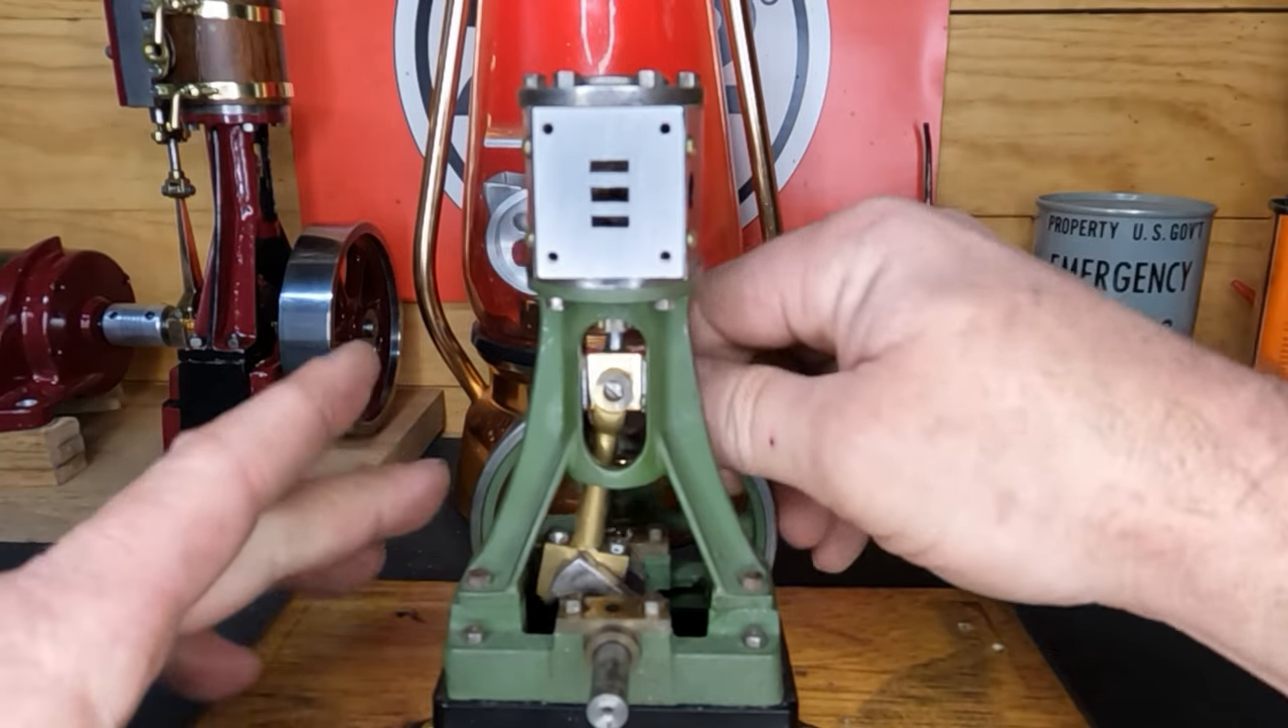Where we're at is our cylinder is reattached.